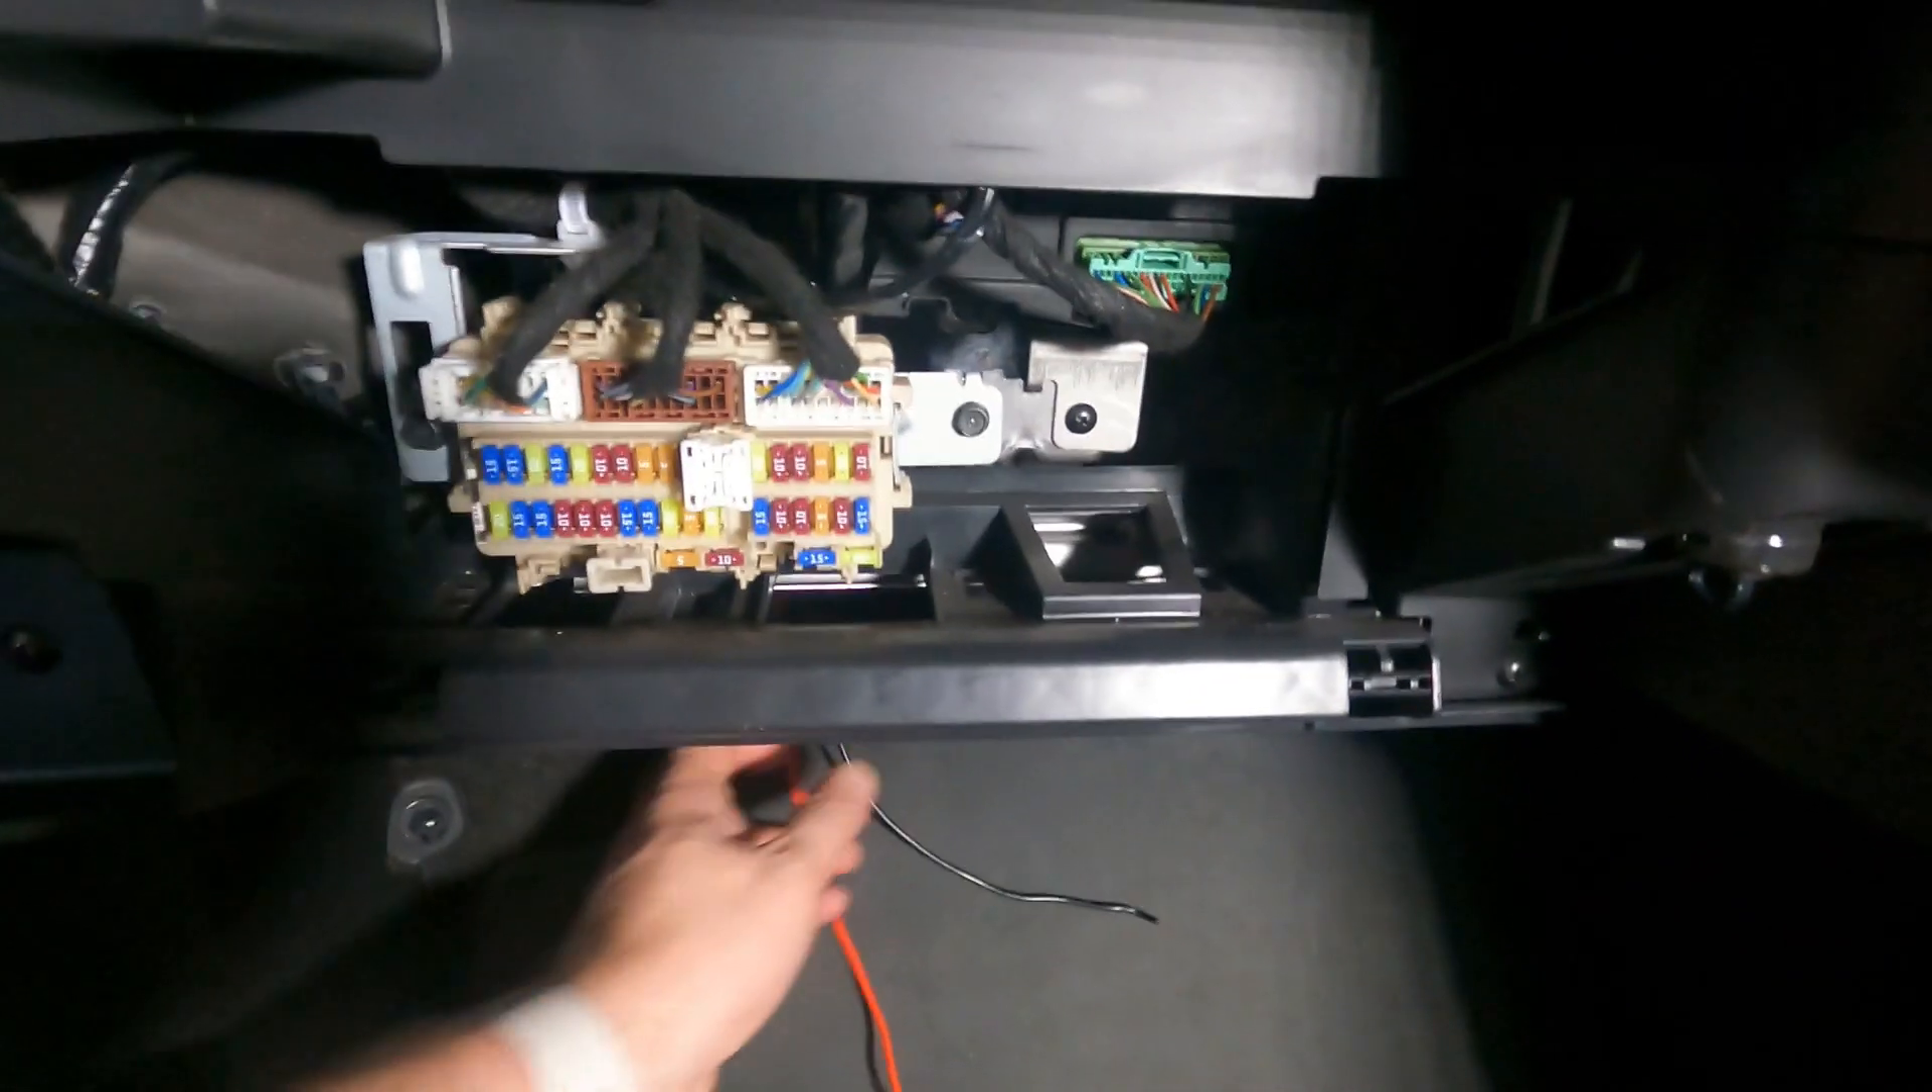Of course it's not going to work for me but you can also in here just feed it under the trim because I've actually taken the glove box out on this side.